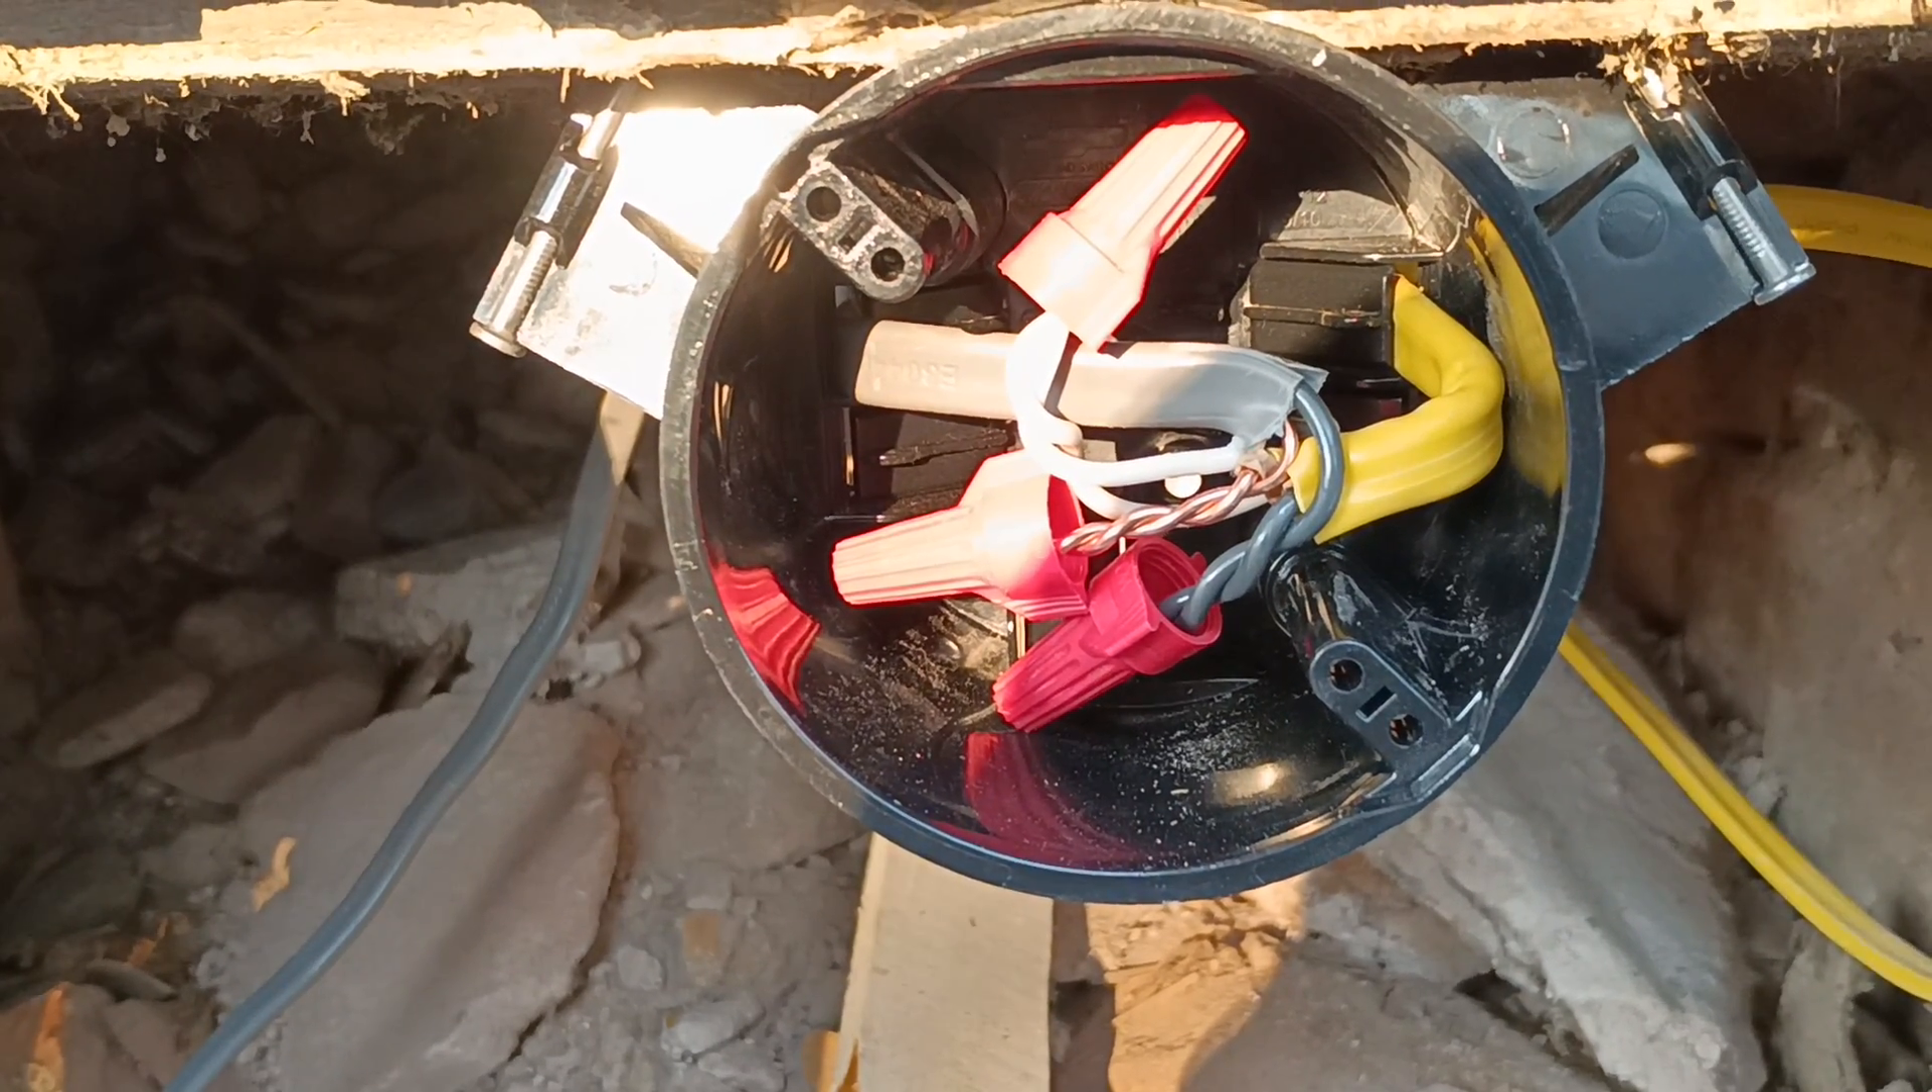Okay, we put our junction box together where the Romex converts to the UF cable.